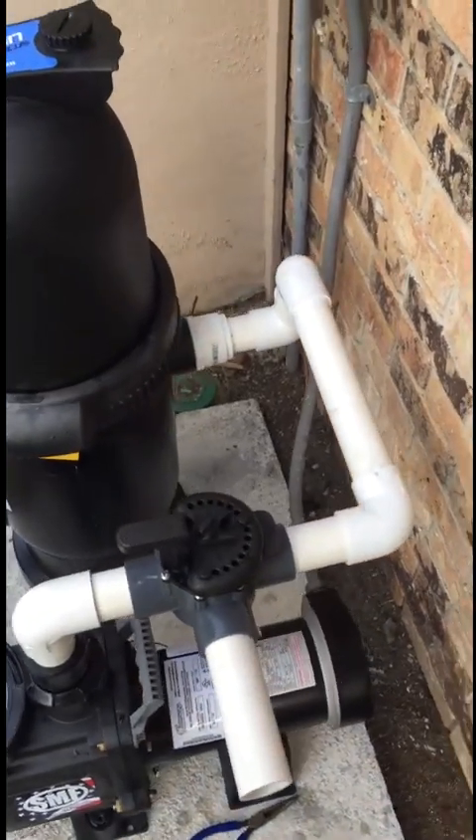The intake for this pump to the filter is complete everything's plumbed in and level Looks good.